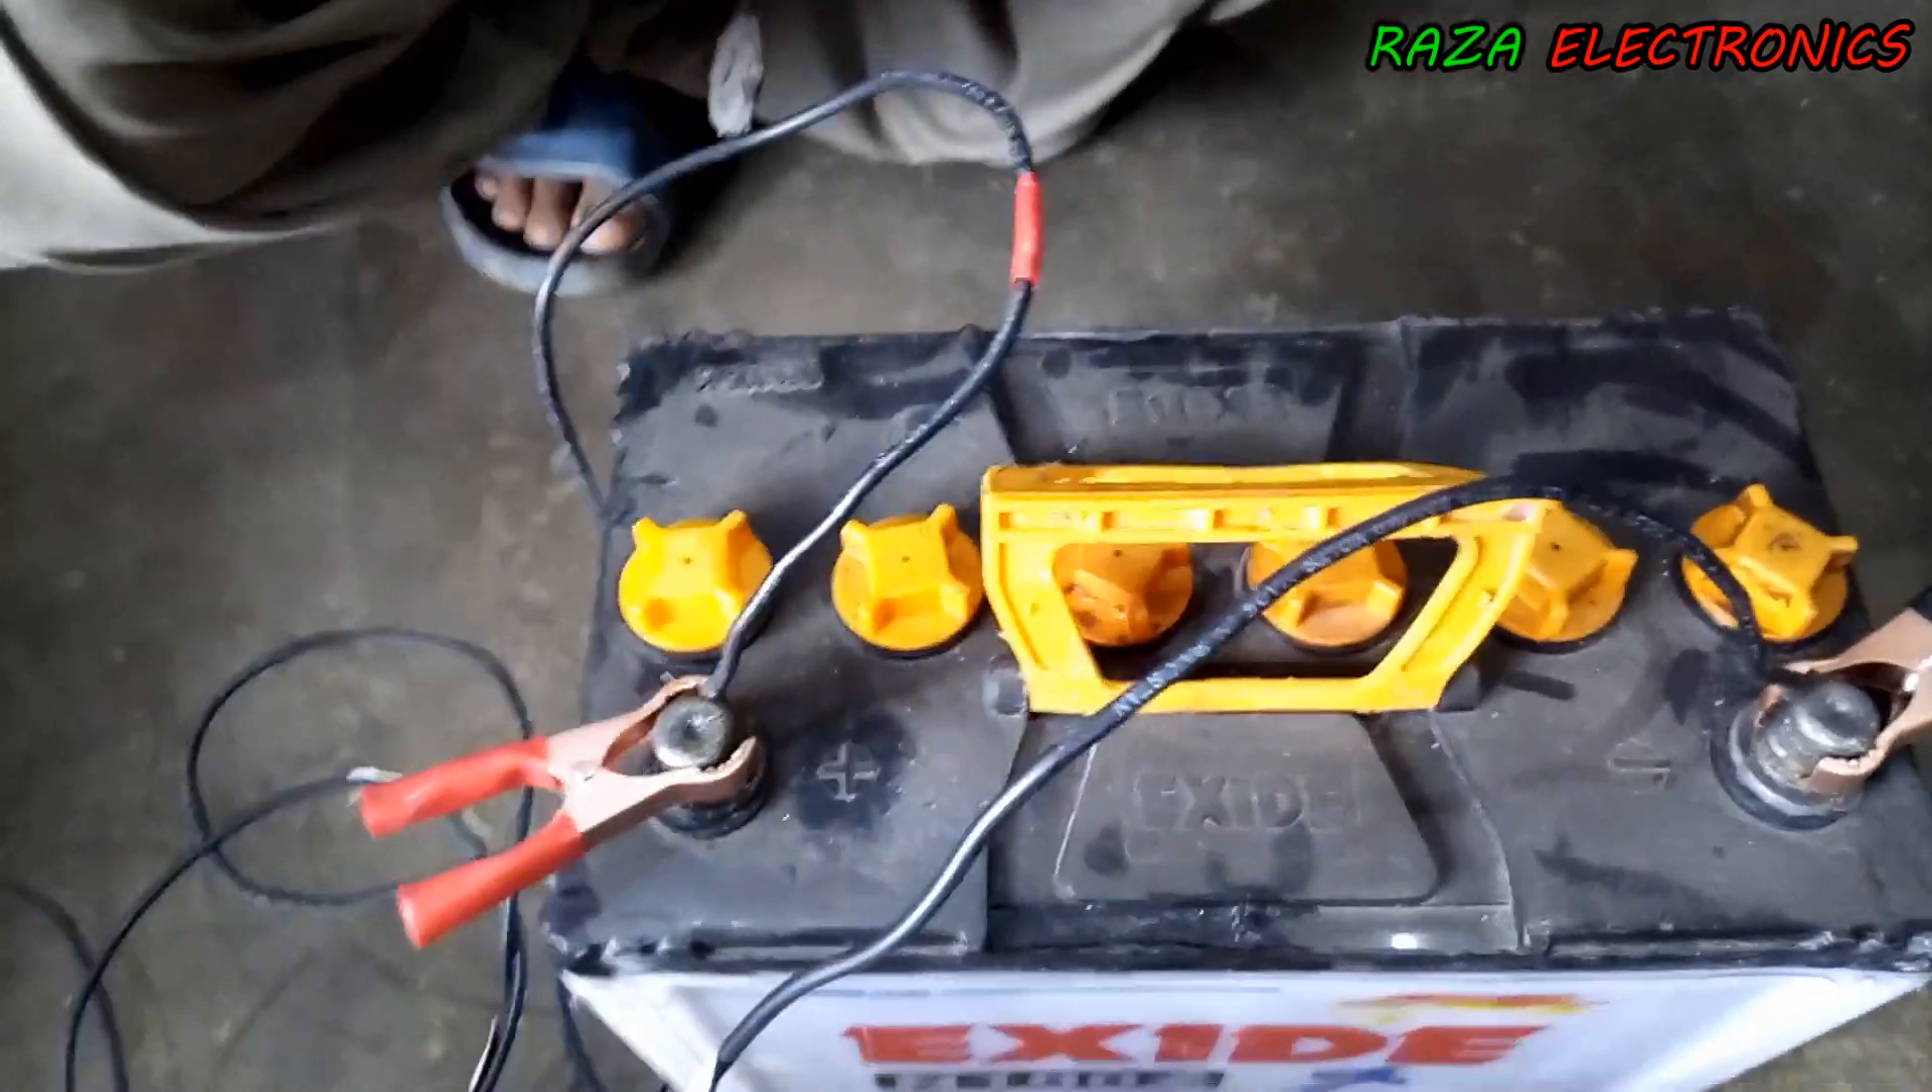میں پلس کی تار میں جو ہے ایک لال ٹیپ میں نے لگا دیا ہے۔